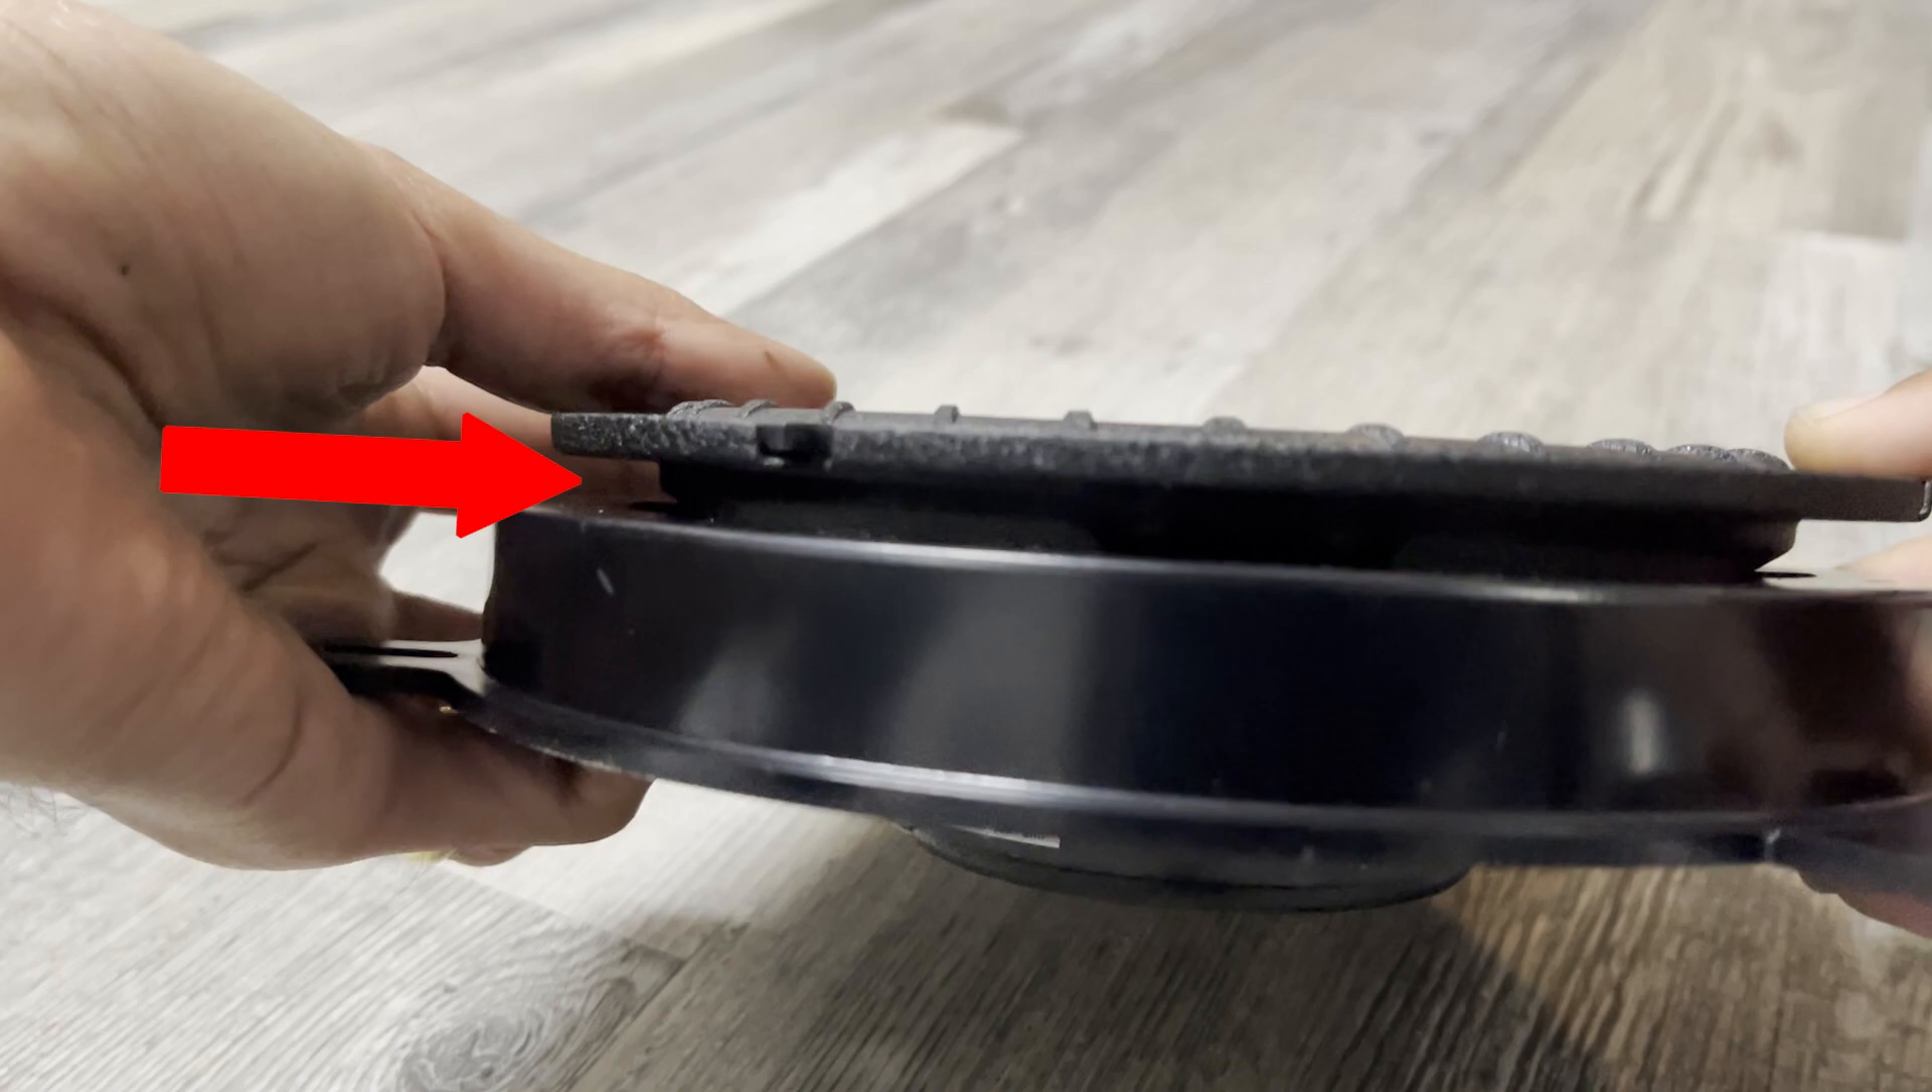When we test mount our new speaker to the Metra adapter plate, we see that it does not sit flush.